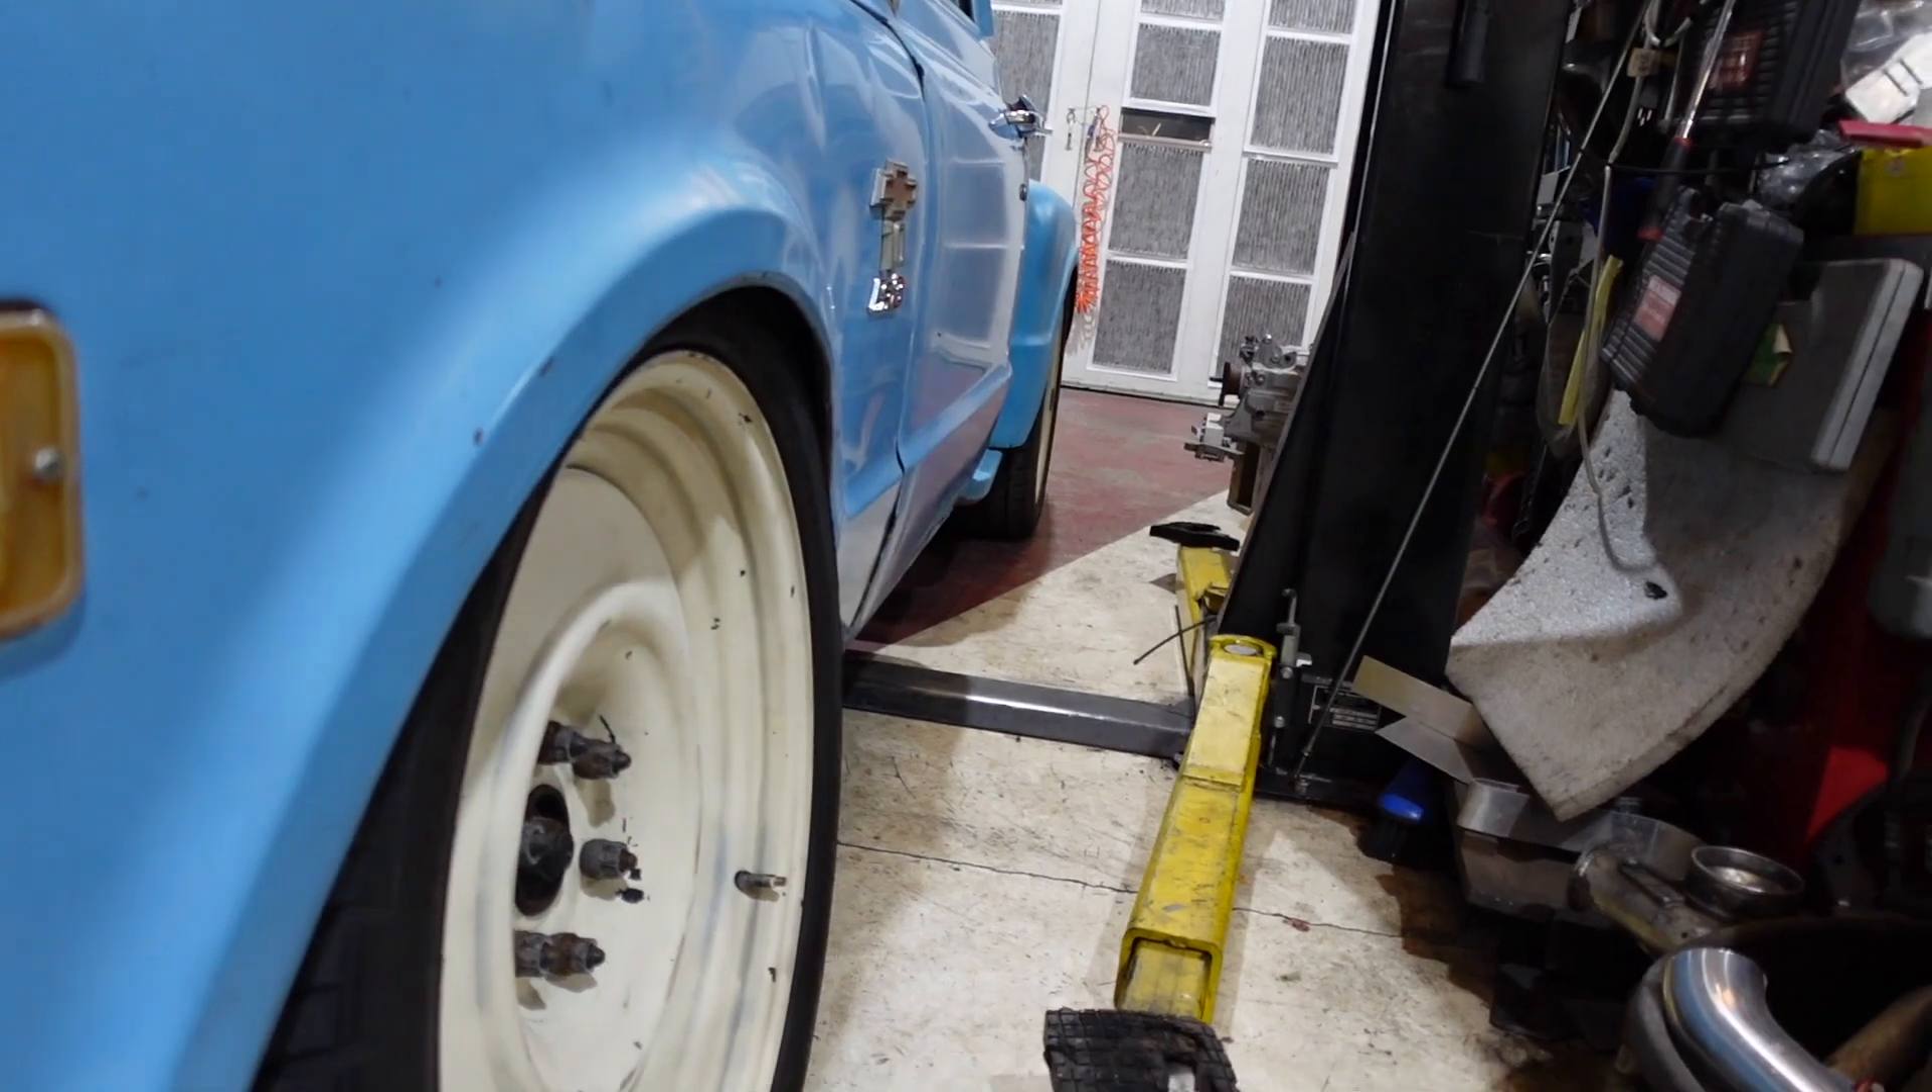My one fear is you can see how close the fender is to the wheel.